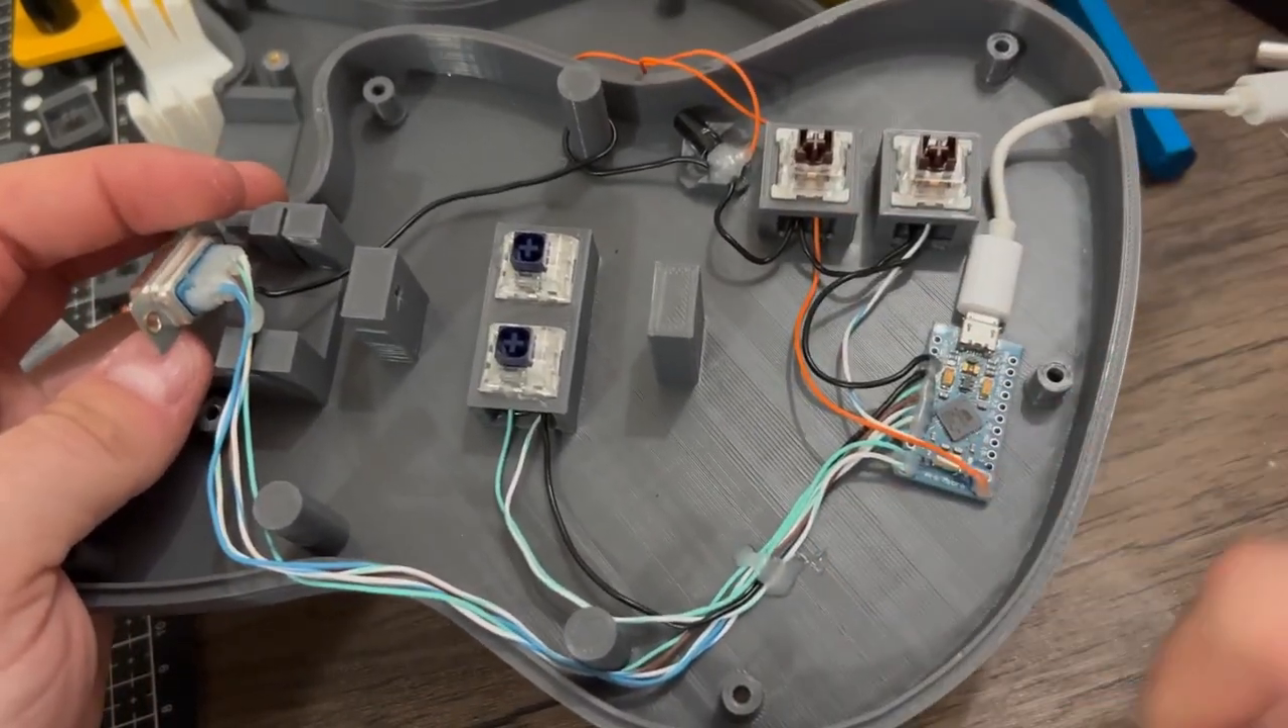And I have the switches also connected to the ProMicro board.